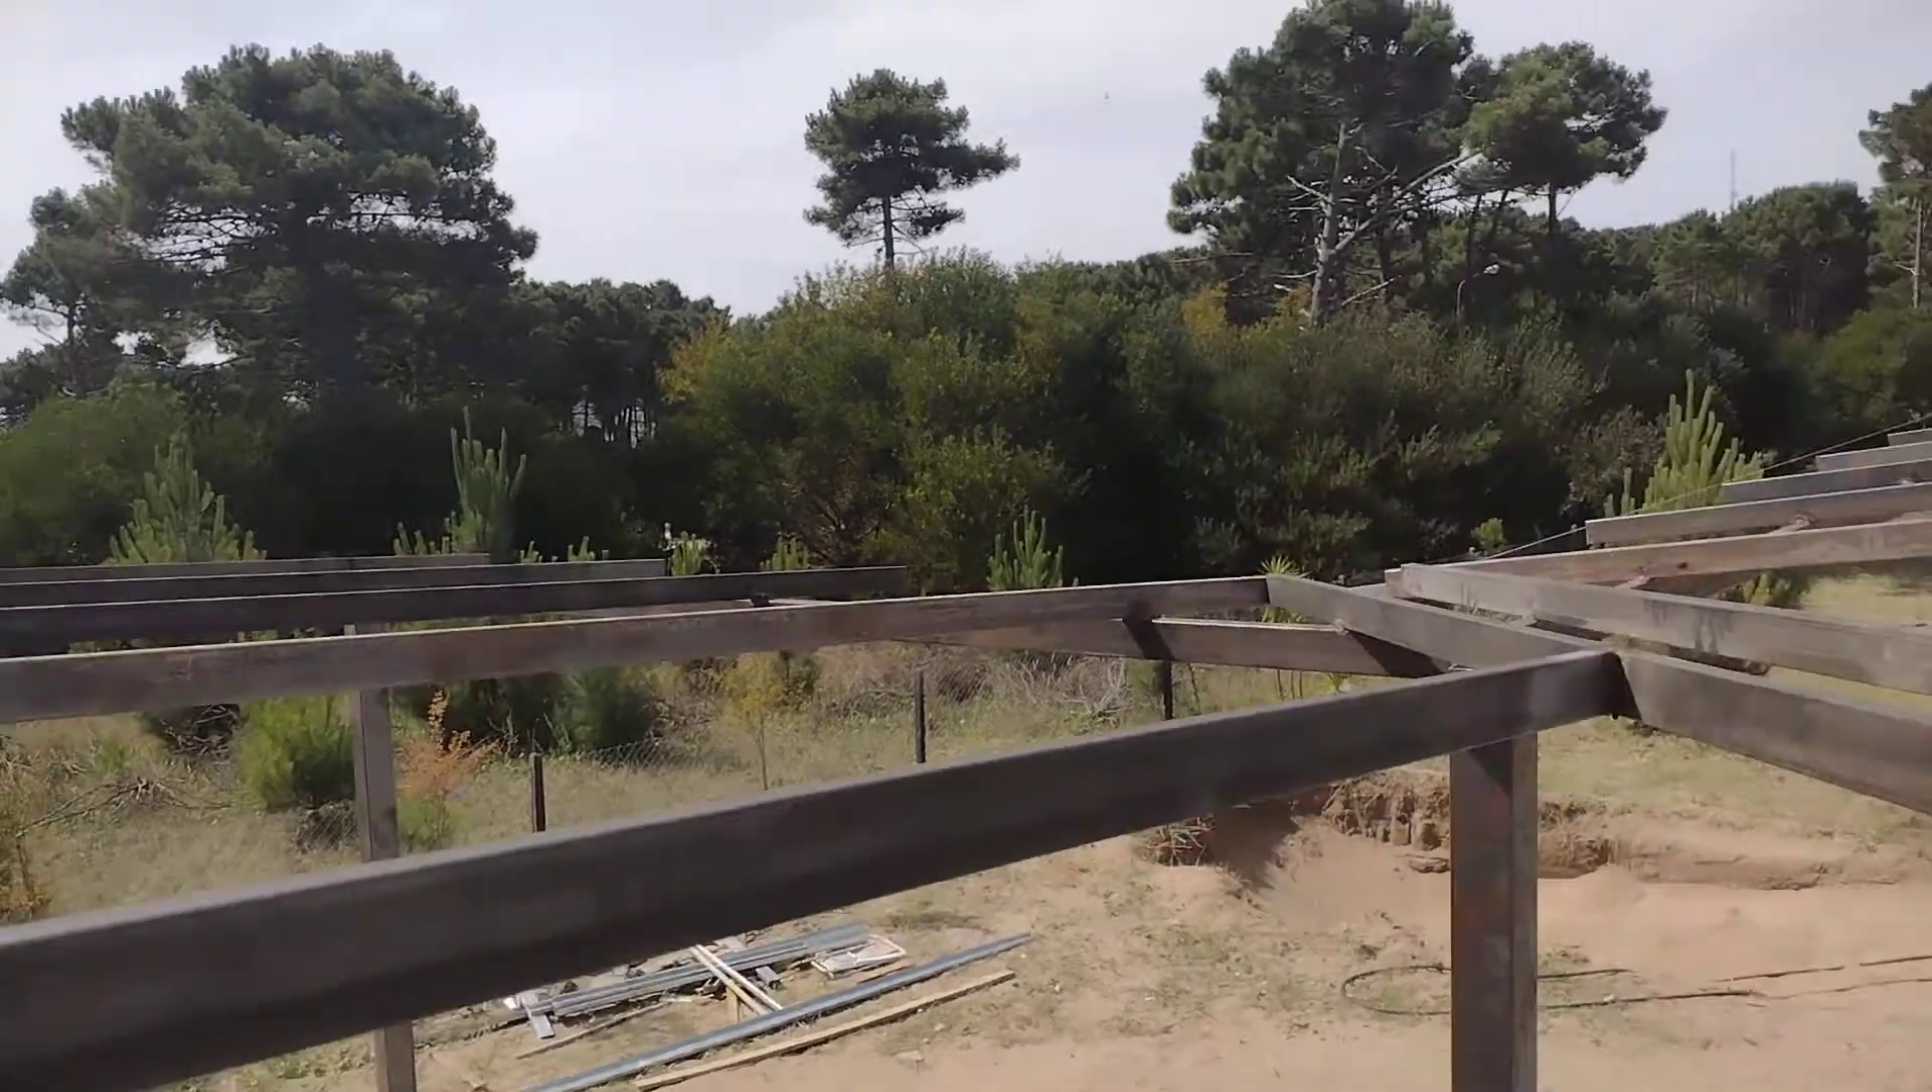Tenemos la perfilería del techo. Ya colocada.